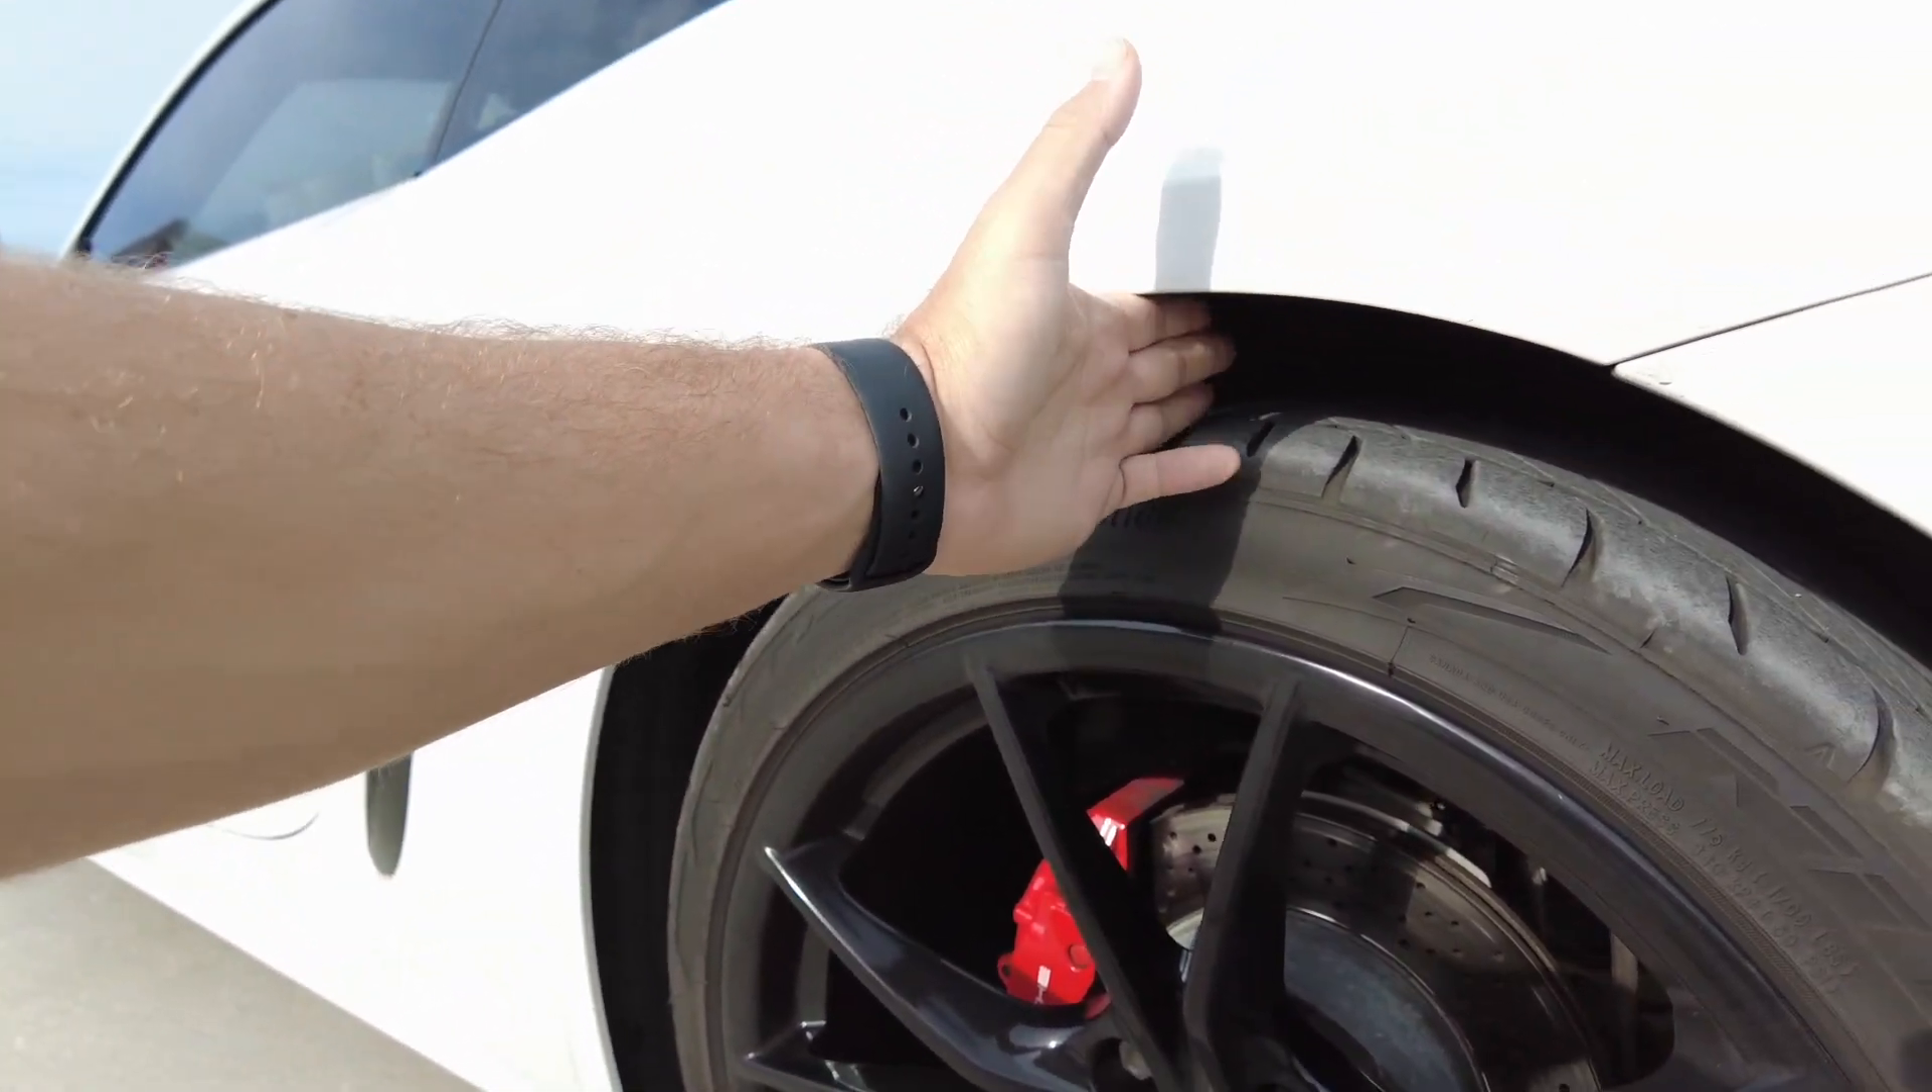You almost have a four-finger gap there.